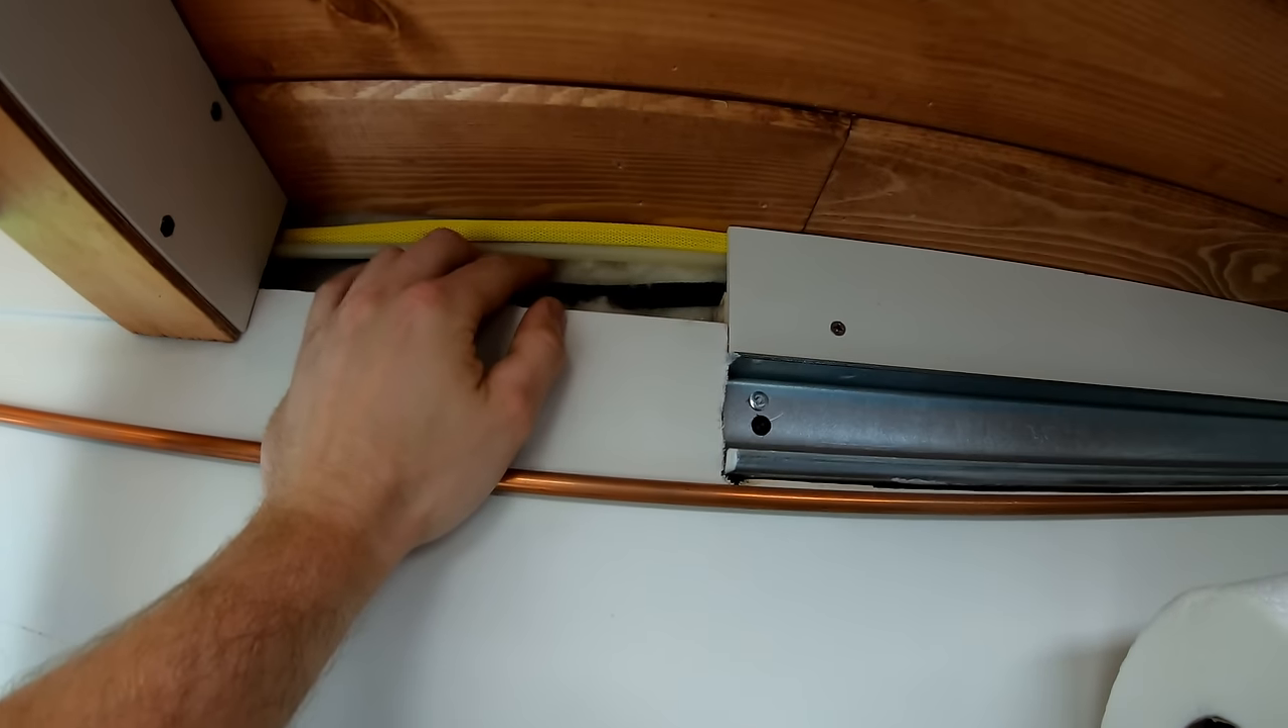You can see these exposed wires right here I'm kind of glad I actually haven't covered this up yet.